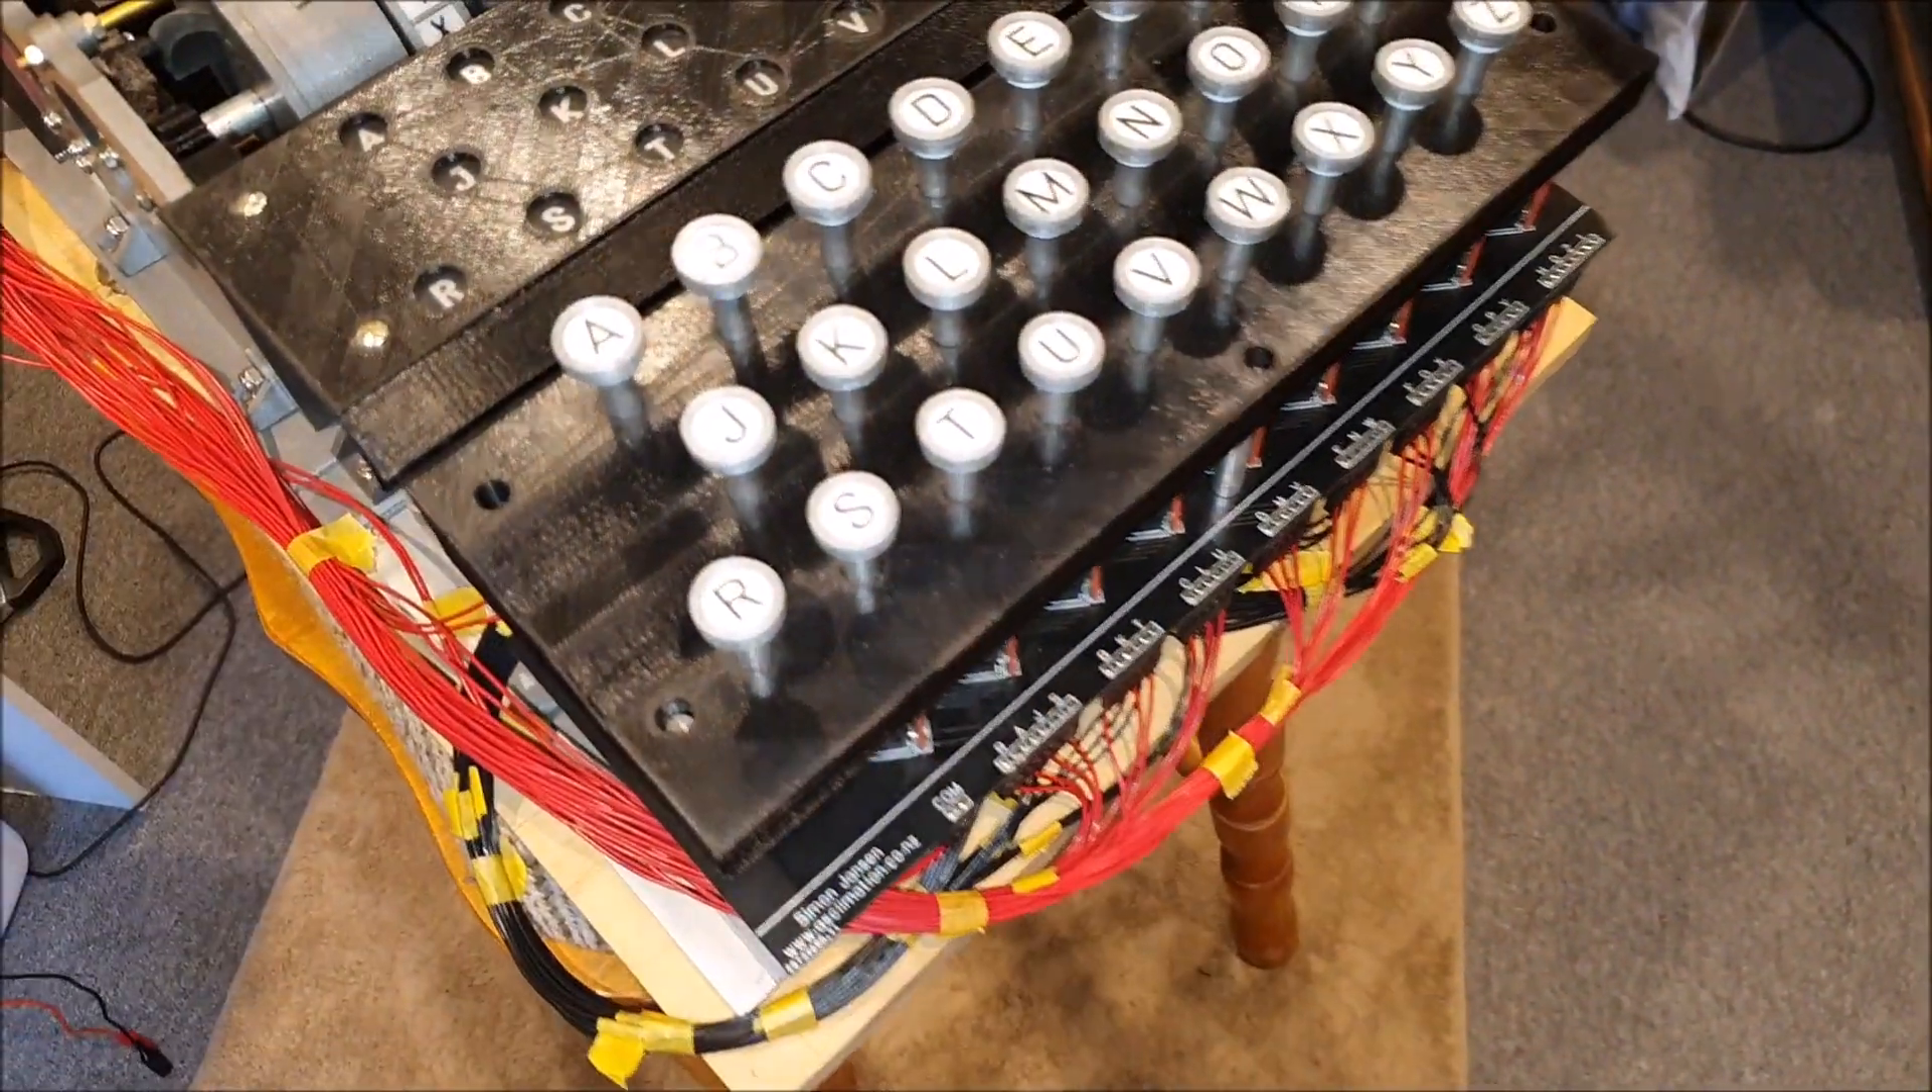This is where I've got up to tonight. I've done the wiring to the front here.